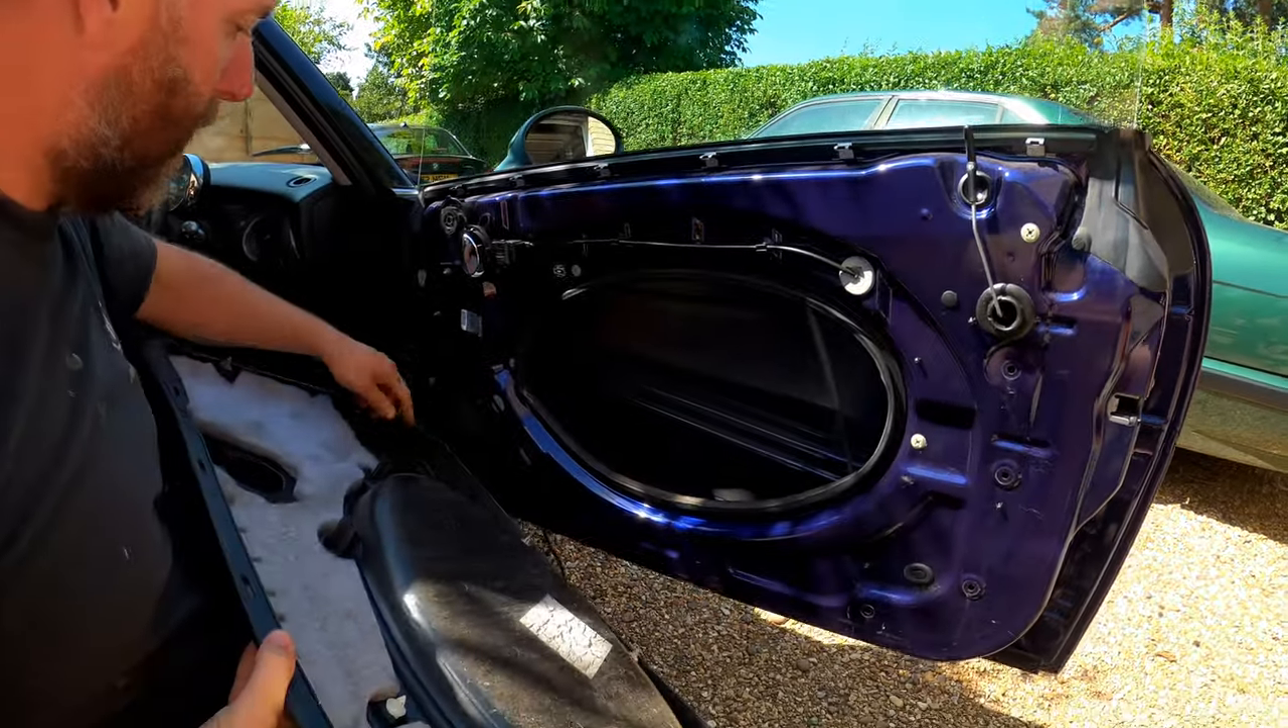So, and that is the door card released from the door.